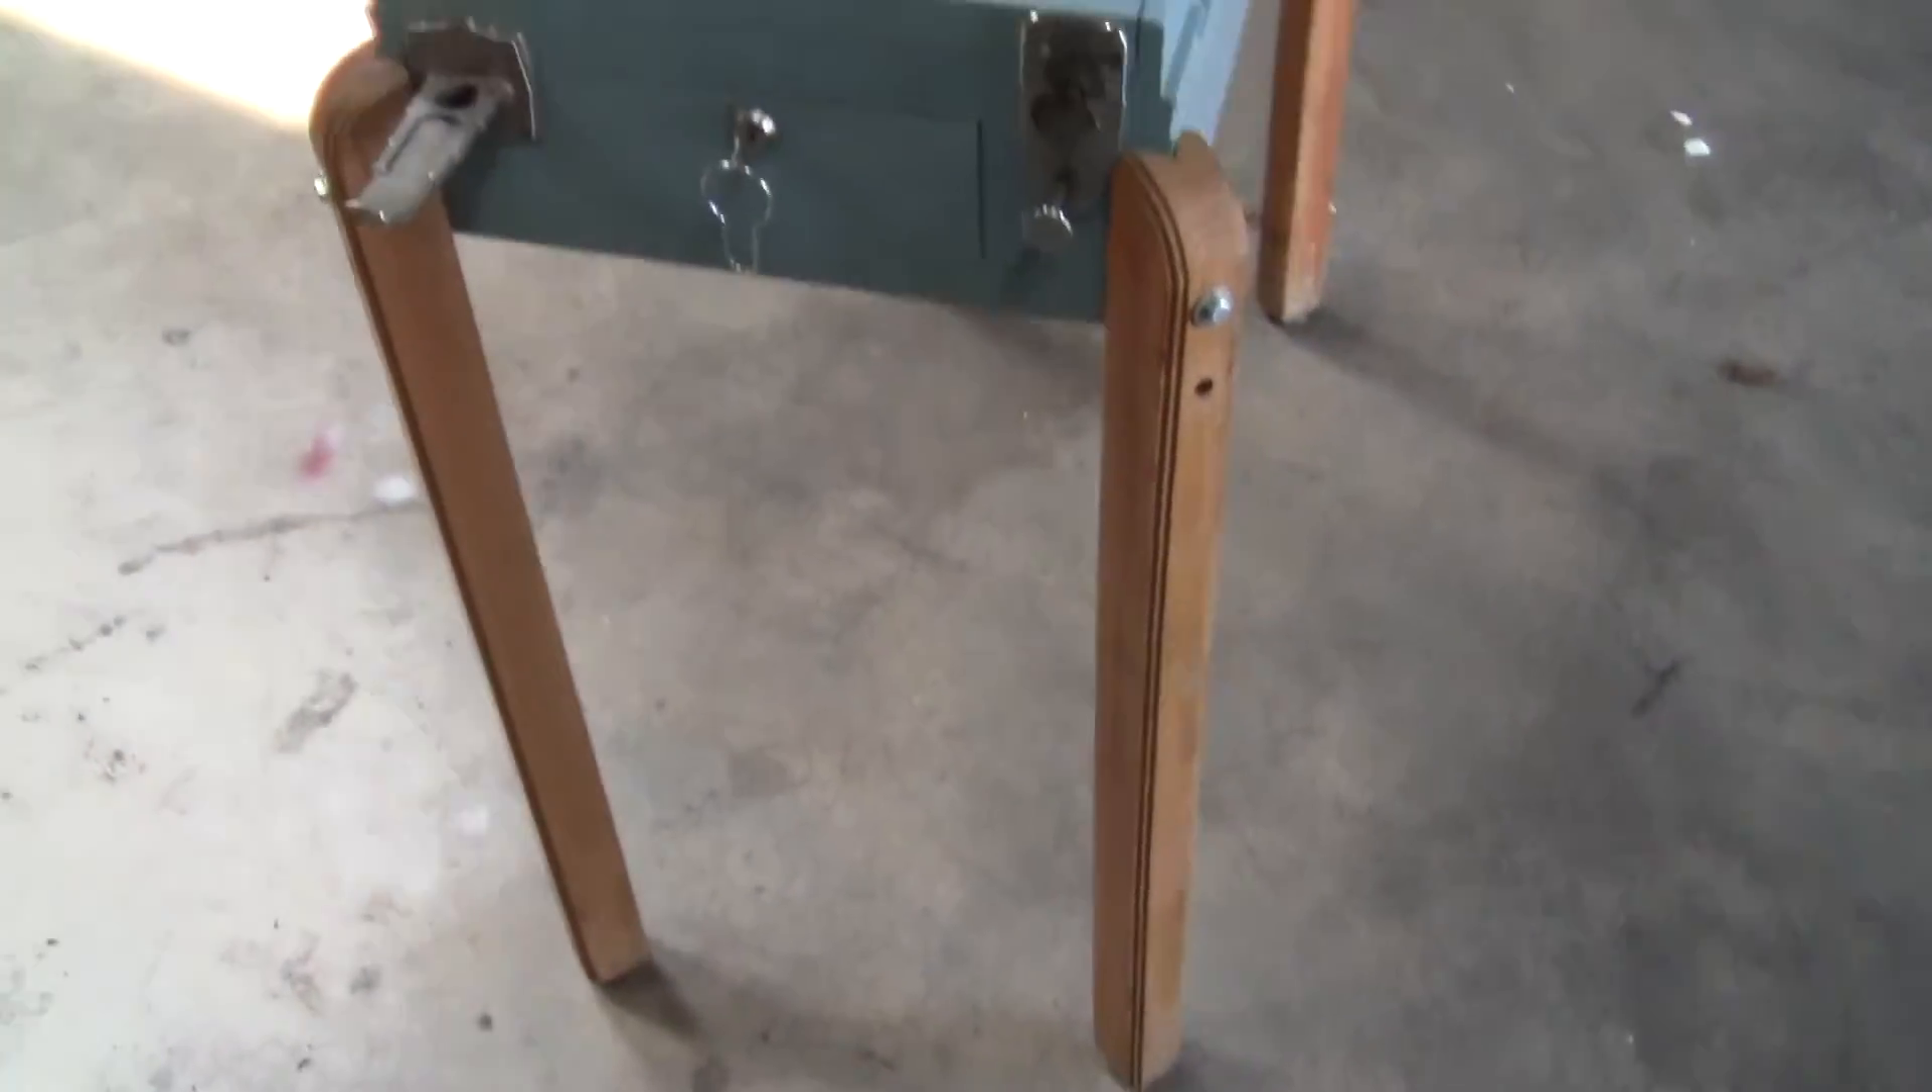Legs are not original to the machine, but they fit and they look great, otherwise the machine is all original.